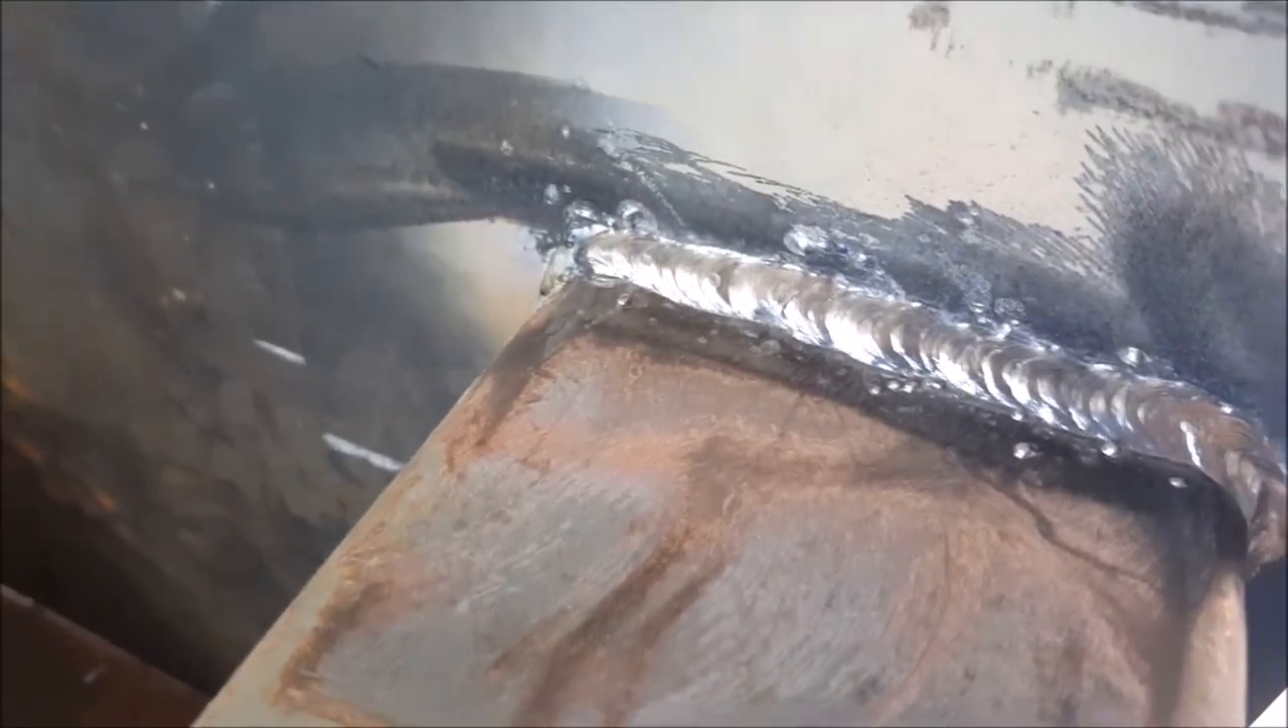All right guys i went ahead and uh finished the weld on this side.